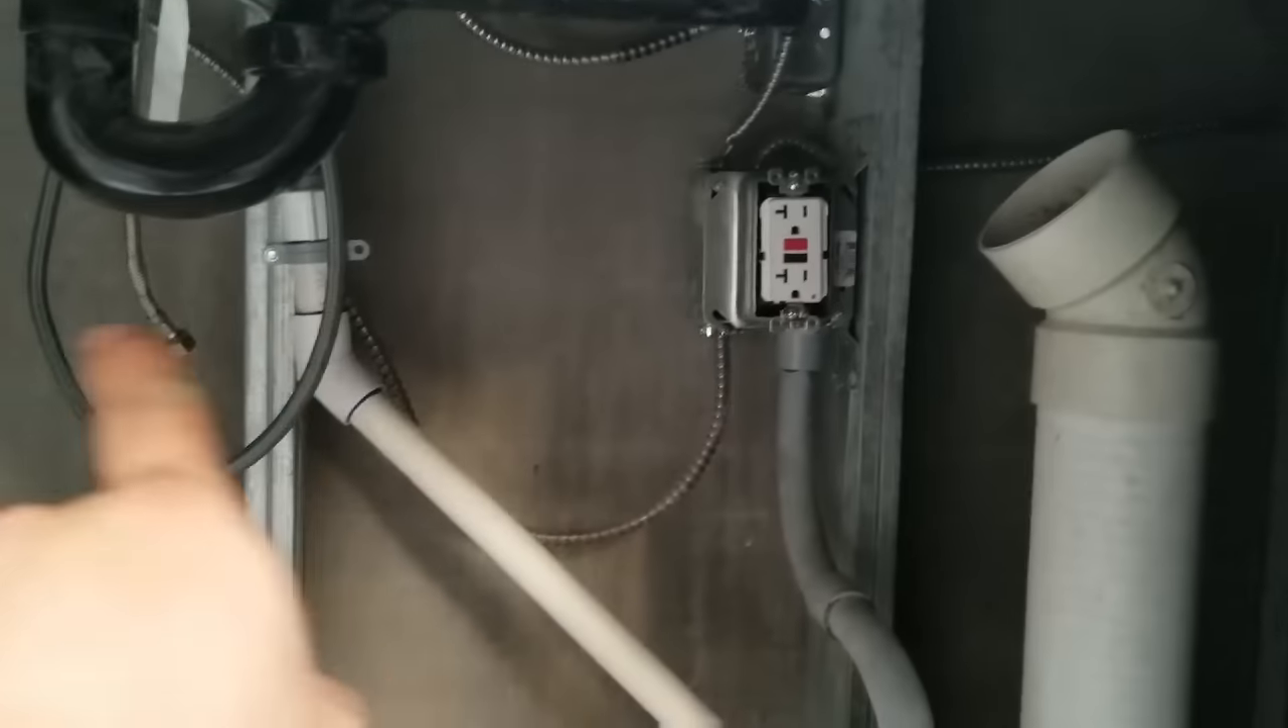I have my GFCI. I still need to get a cover for that.